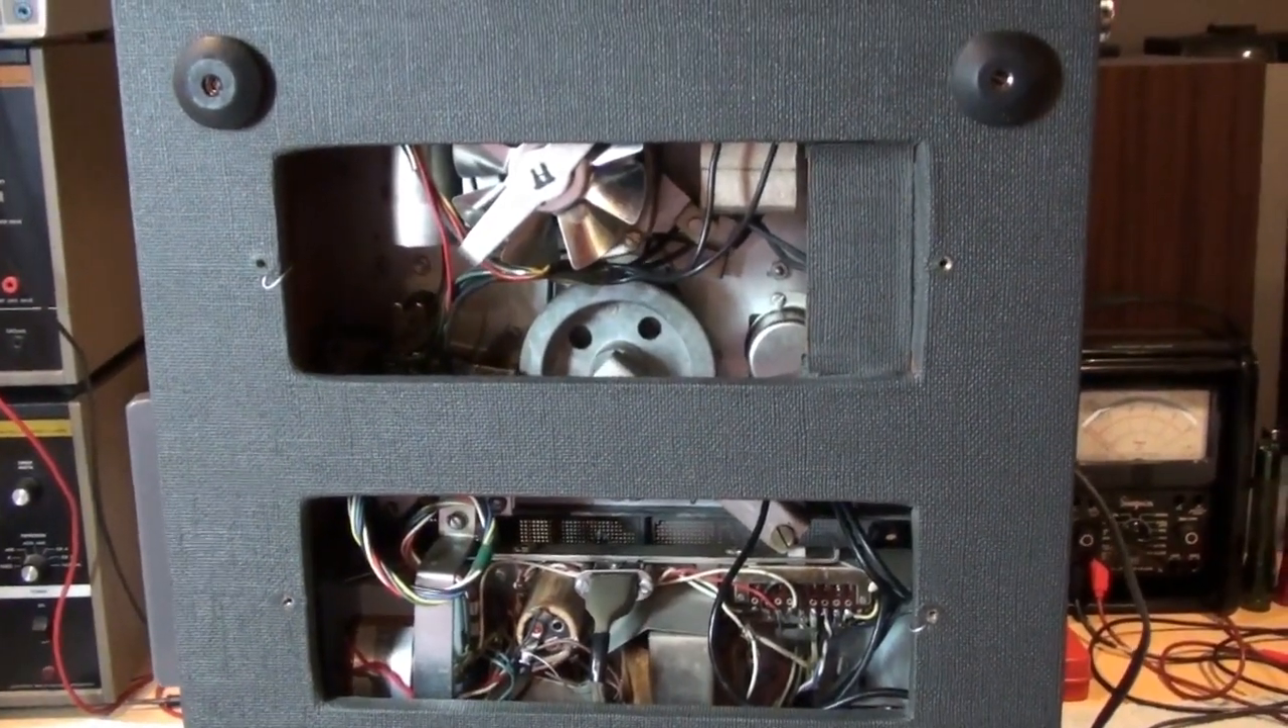Here's a look at the rear of the machine with the access panels removed.